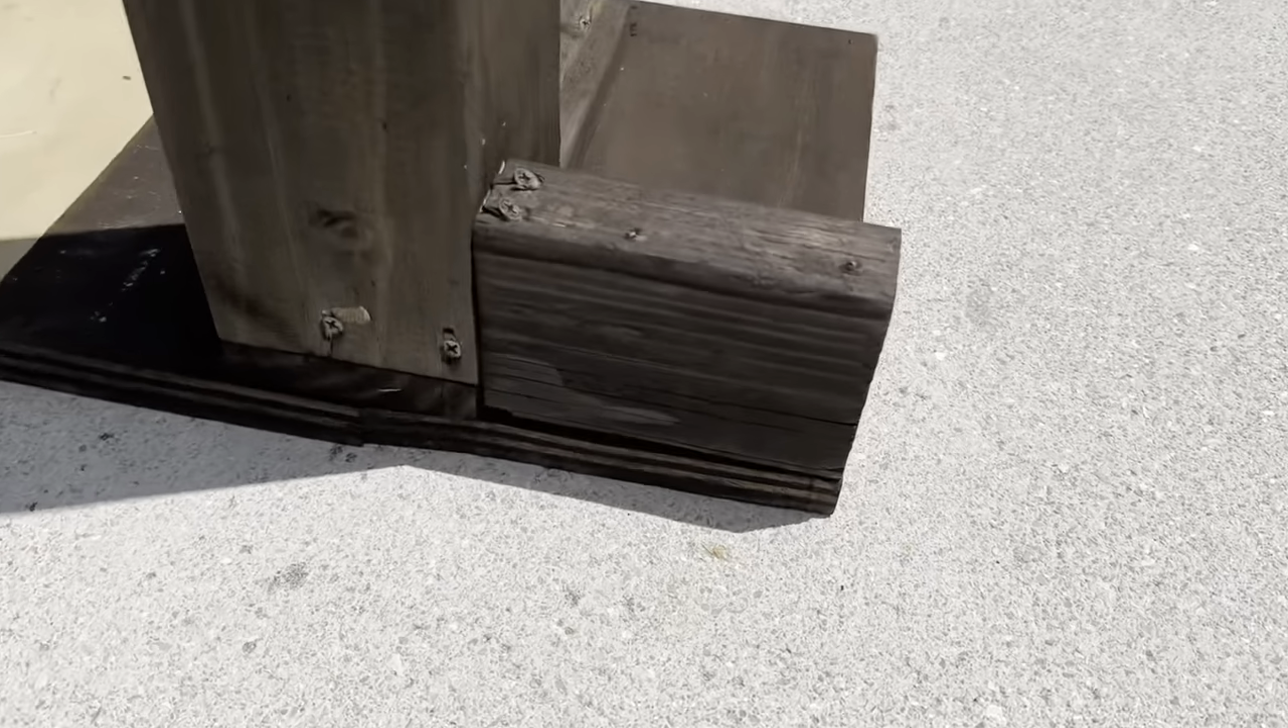Also i added at the bottom here a two by four and i cut it right into place and this thing is not moving anywhere guys.